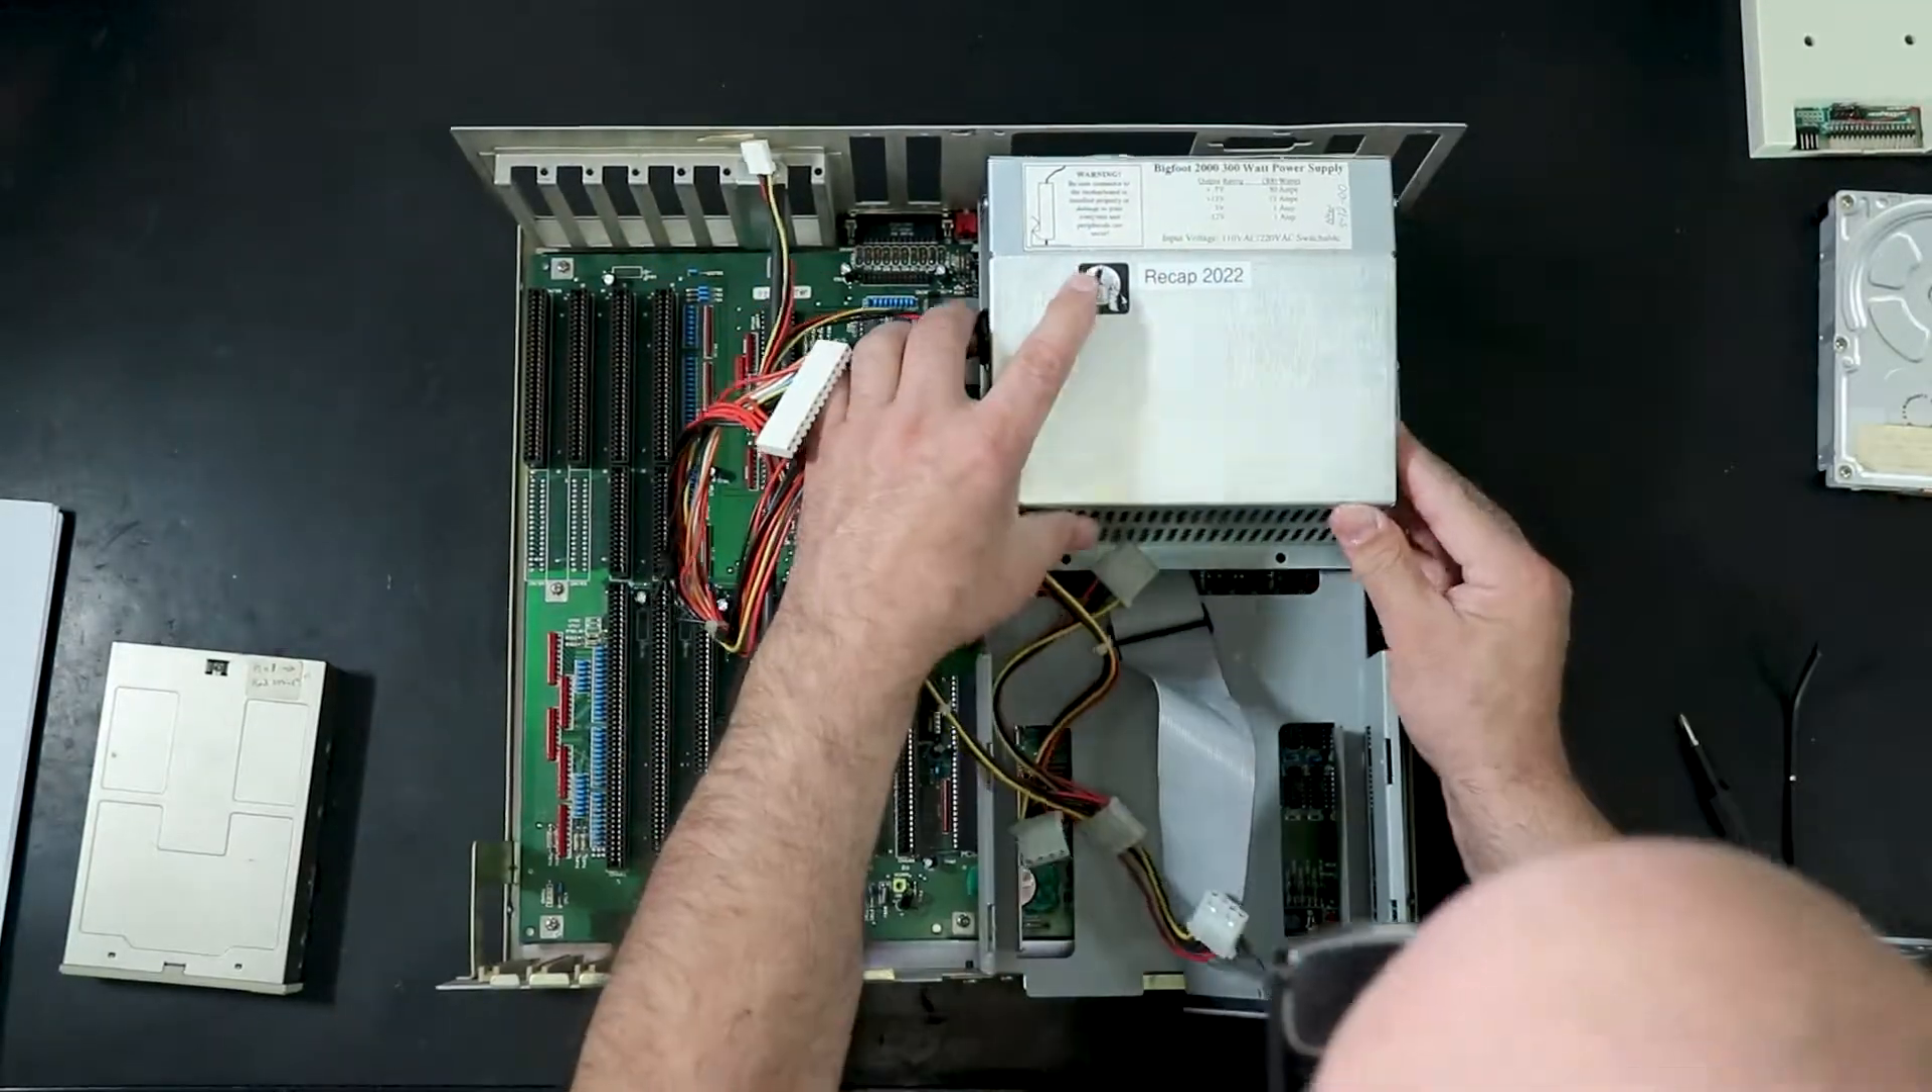So I went ahead and installed the bottom frame and the power supply, leaving the top frame that the drives attached to out, because they're accessible.